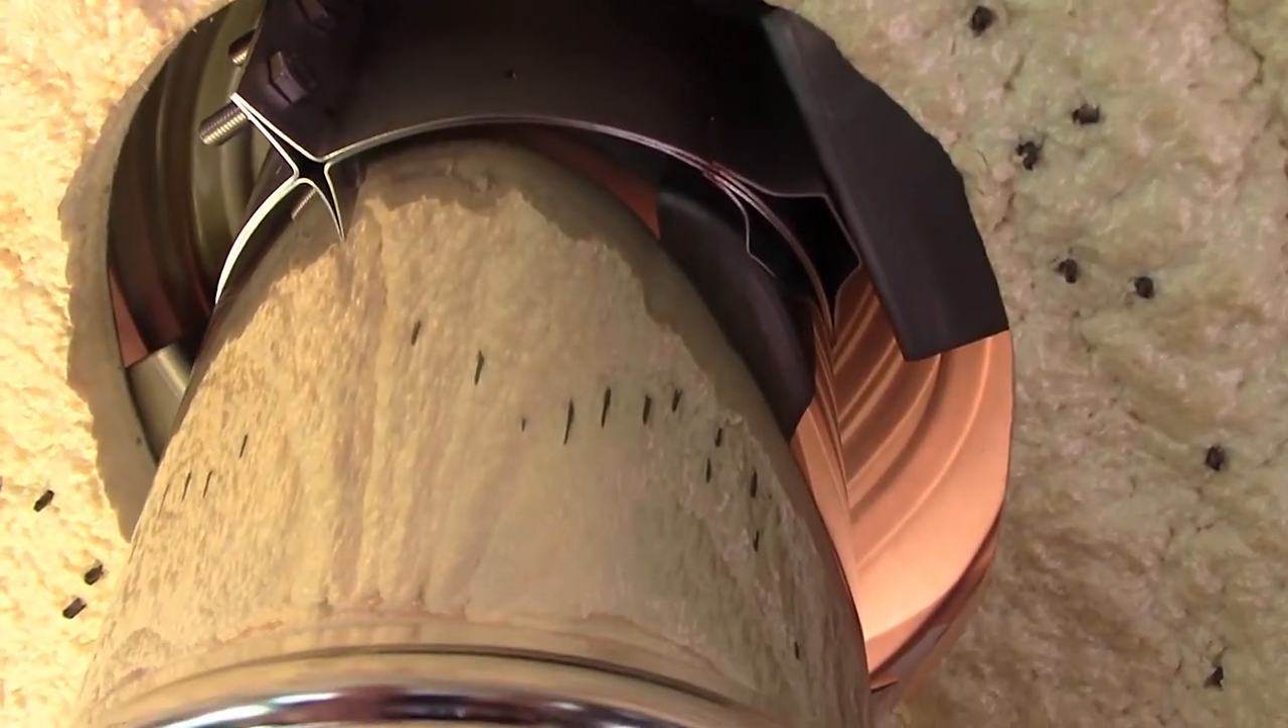You can also see all of the screws poking through that we put into the pipe boot, though those will be hidden when we eventually finish the ceiling.